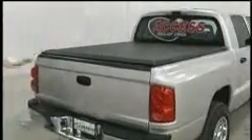The installation of your new roll-up cover is complete.